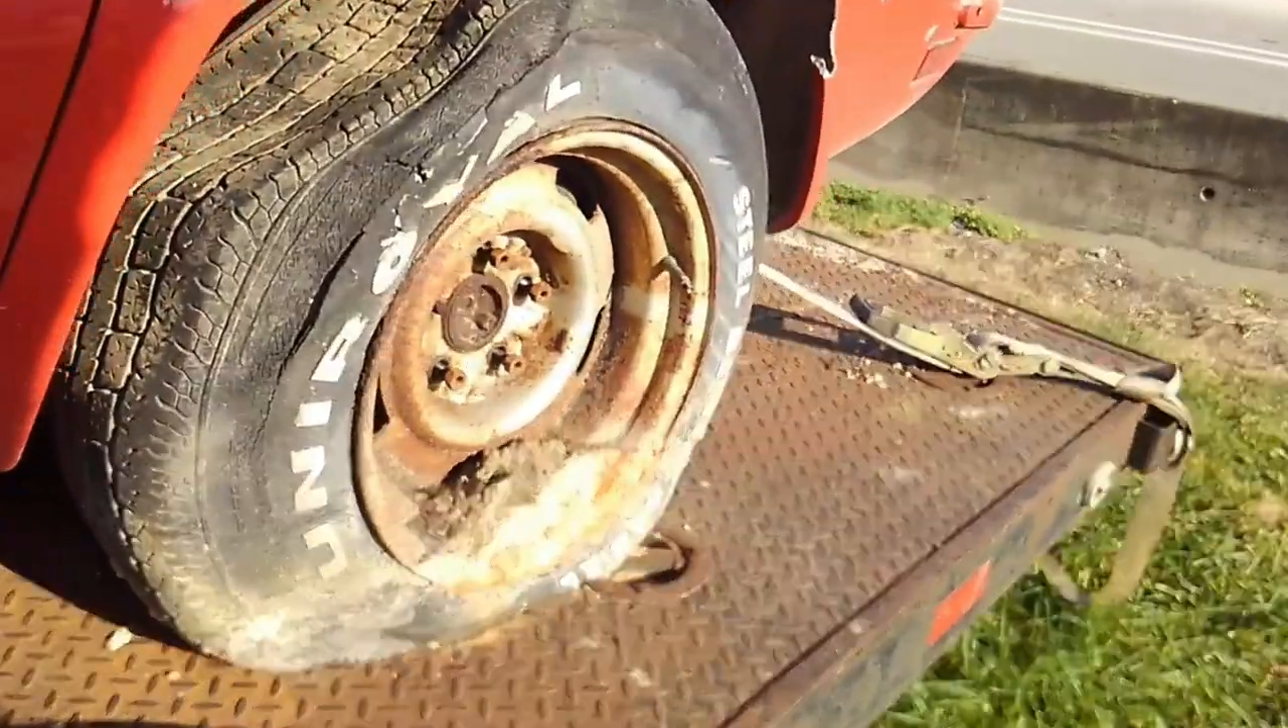I haven't got the wheel off yet but we're working on it.